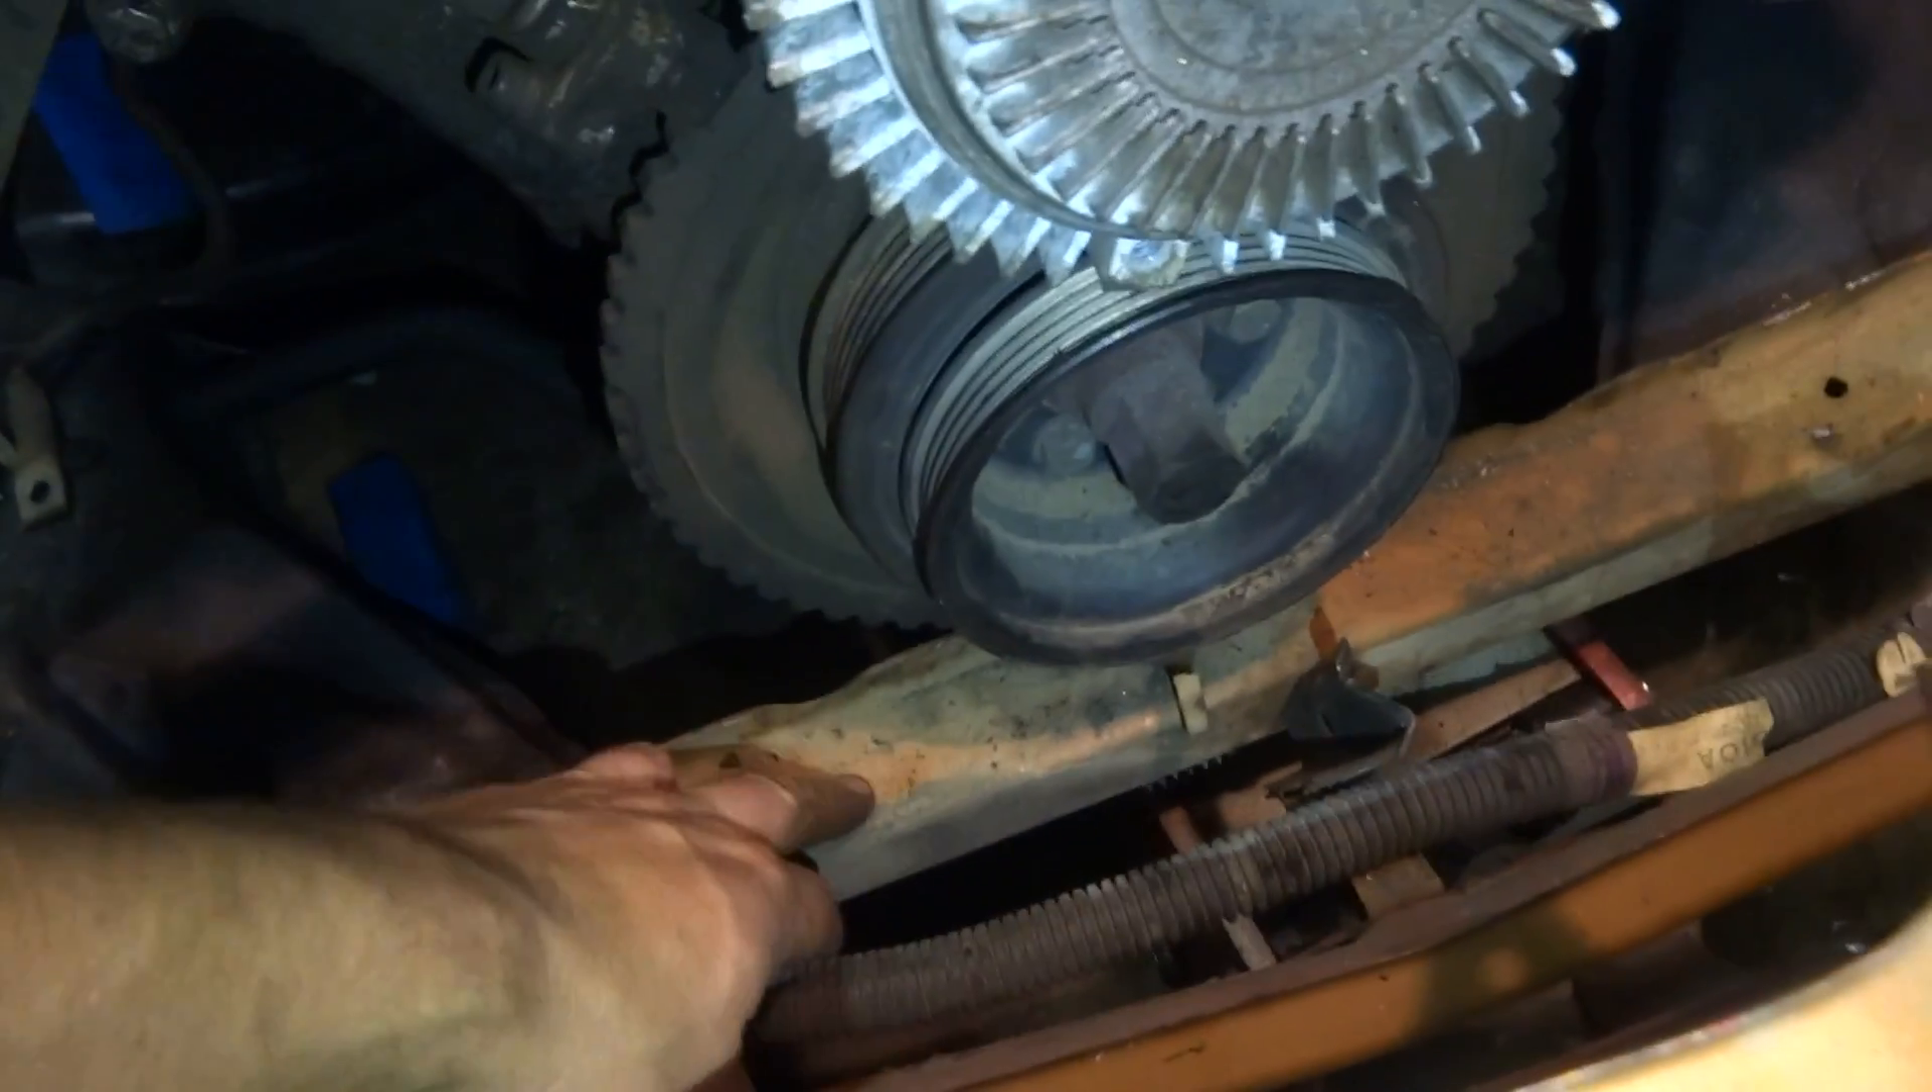See how the pulley here is obviously coming over the front of the chassis here.